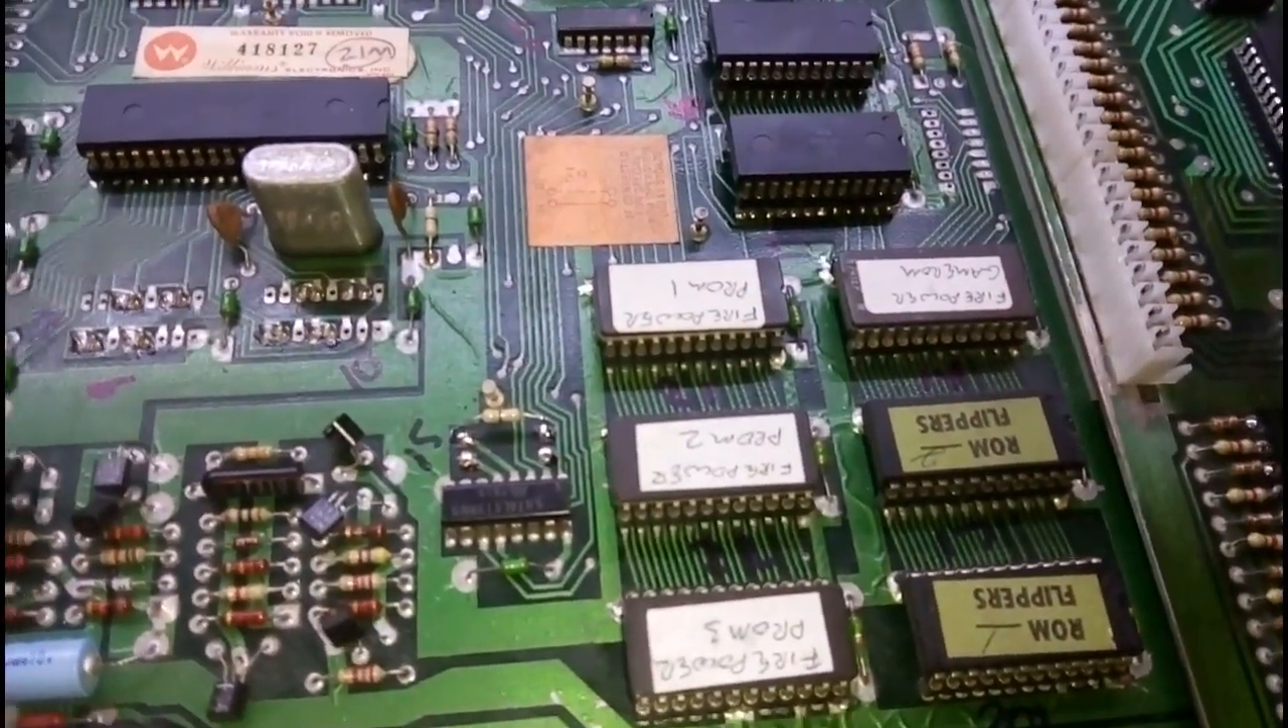Right, so, we've got the firepower ROMs in.